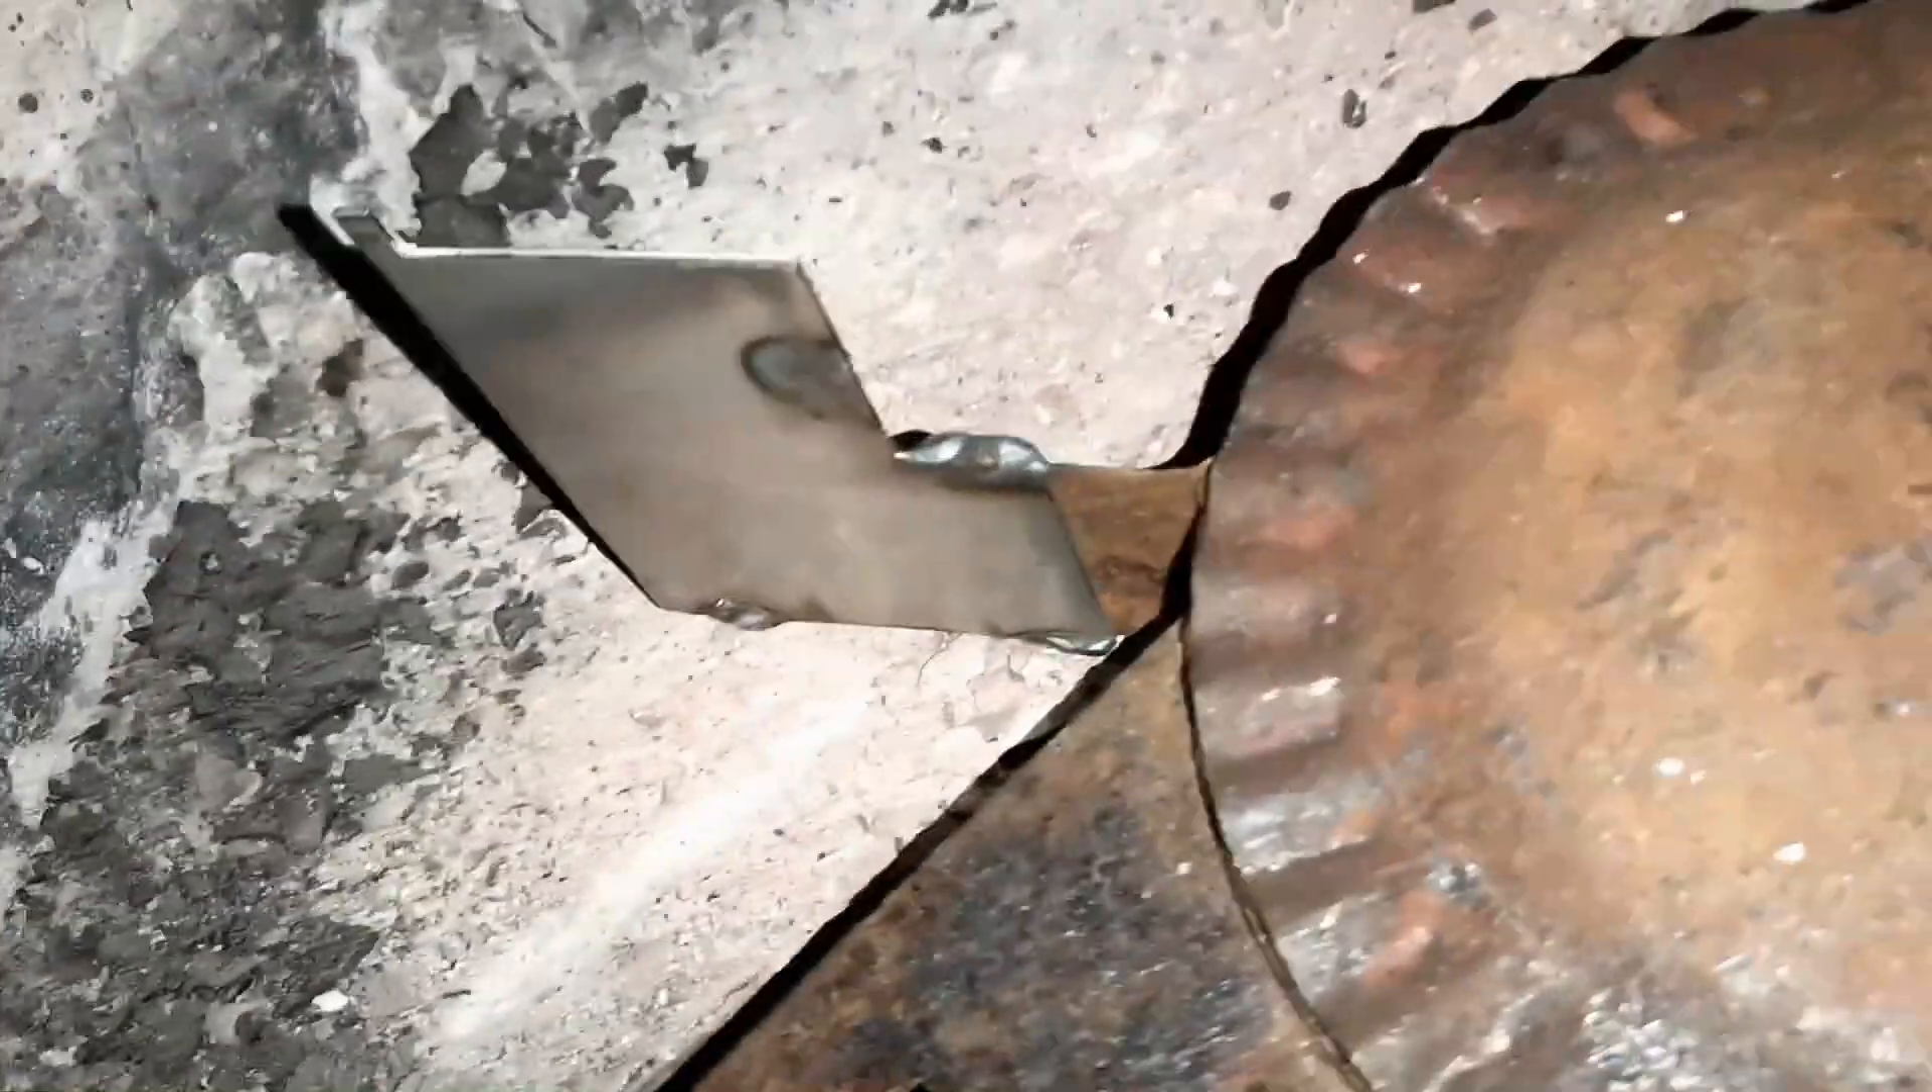یہ جو ہم نے اس کو ریپیر کیا ہے یہ آپ دیکھ رہے ہیں میٹل پلیٹ کو ہم نے ویلڈ کیا ہوا ہے۔